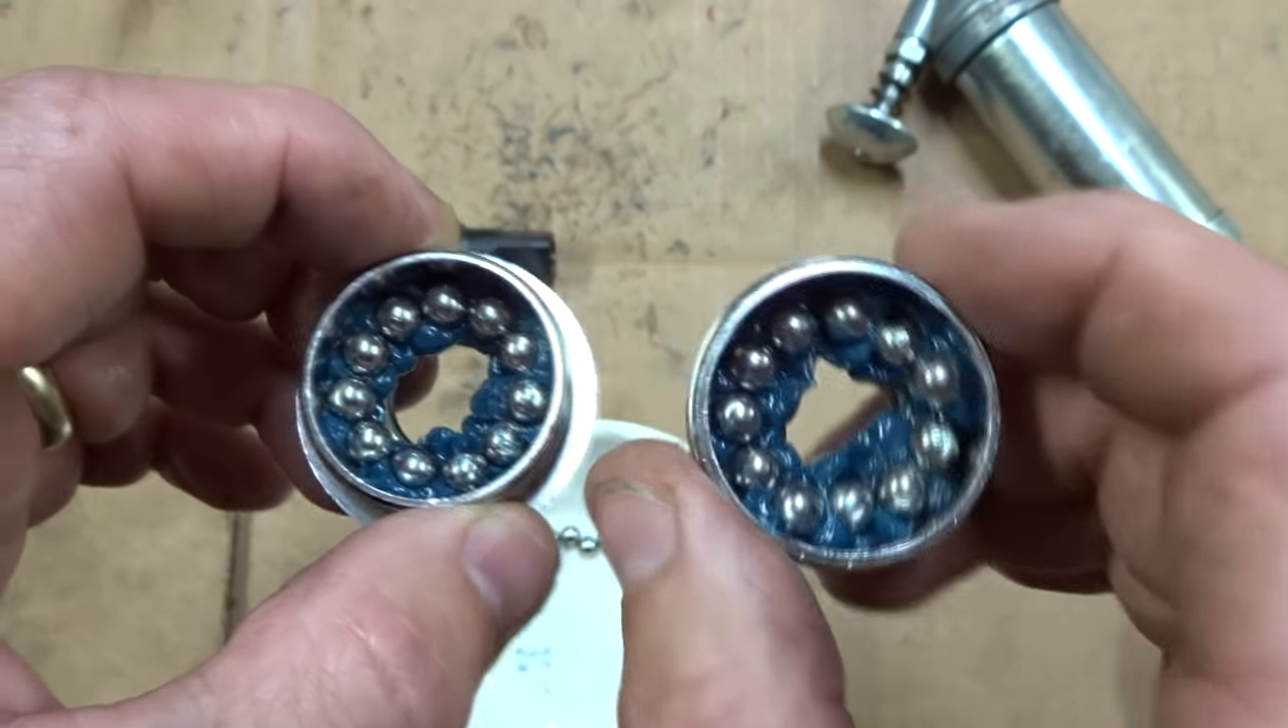And so I have eleven bearings on each side and they form a nice complete circle around the races like that.